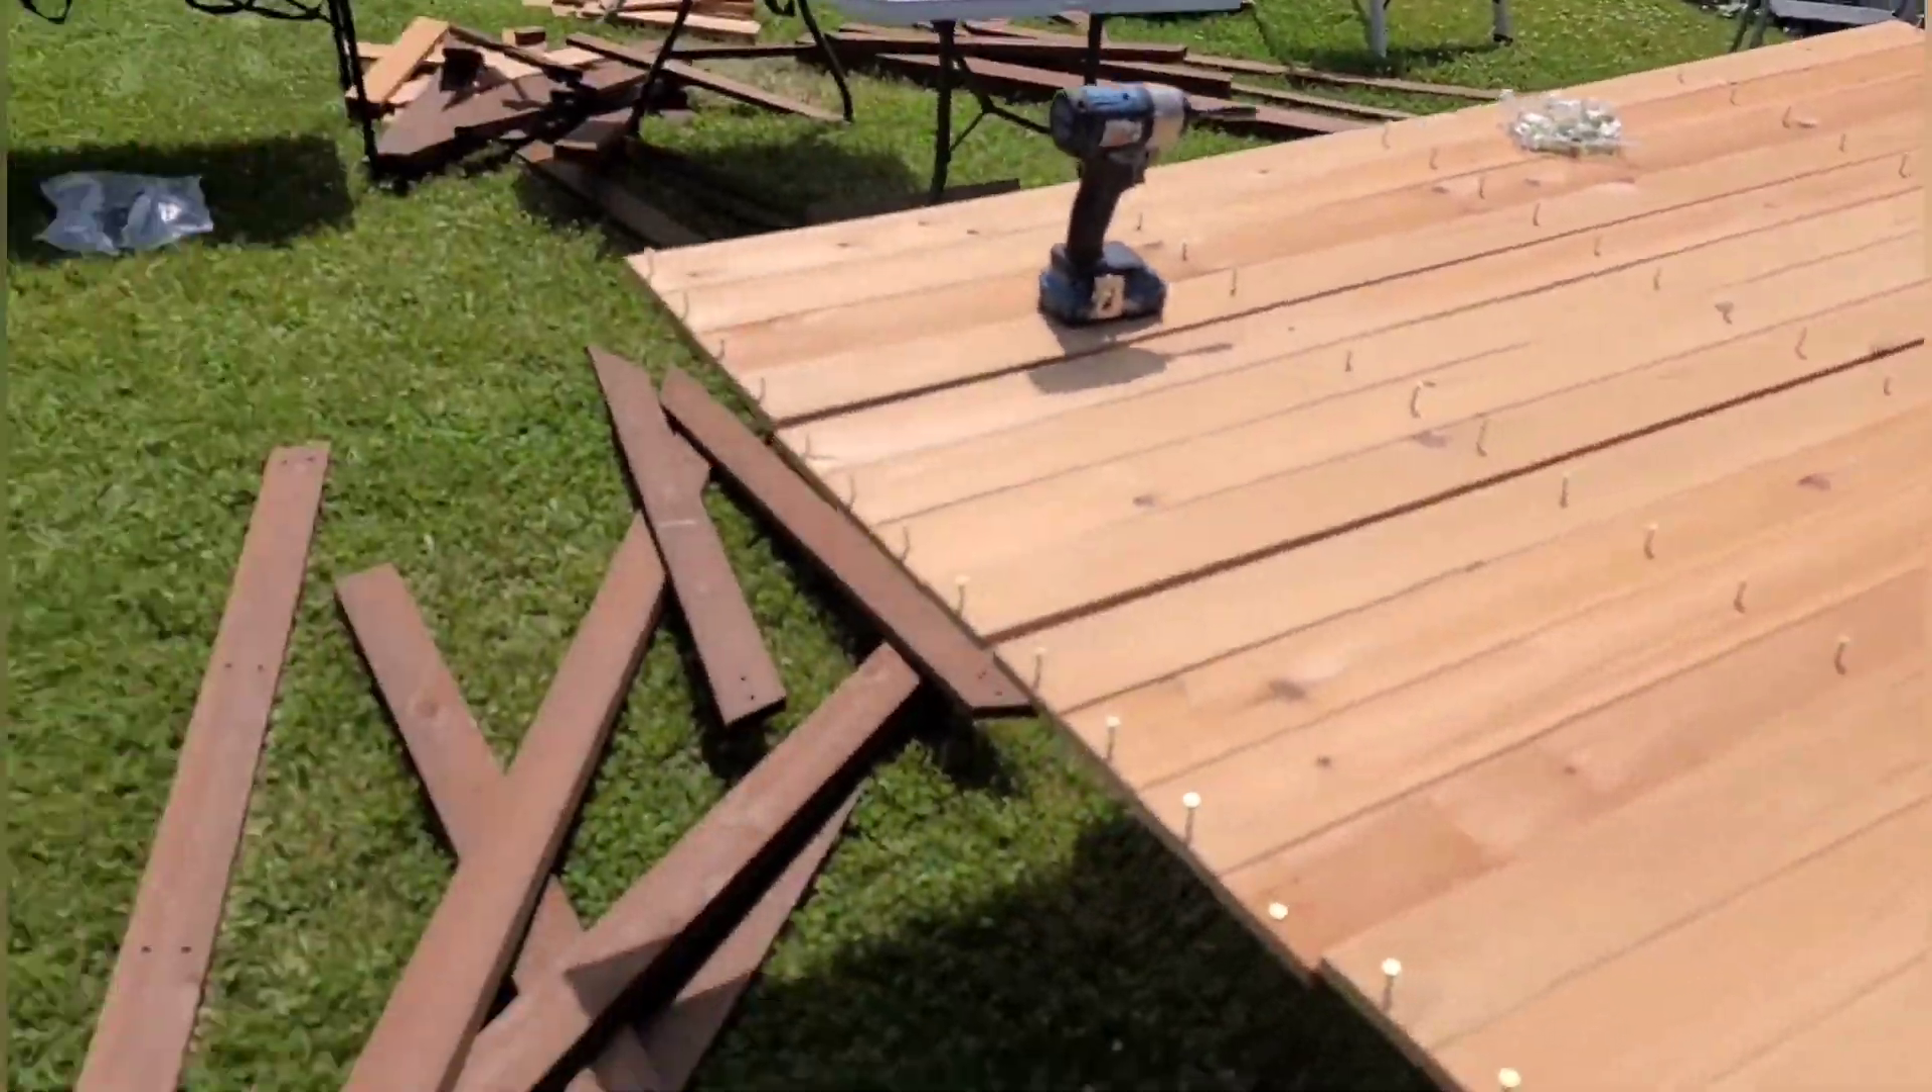So i already got my inch and a half screws in over here.